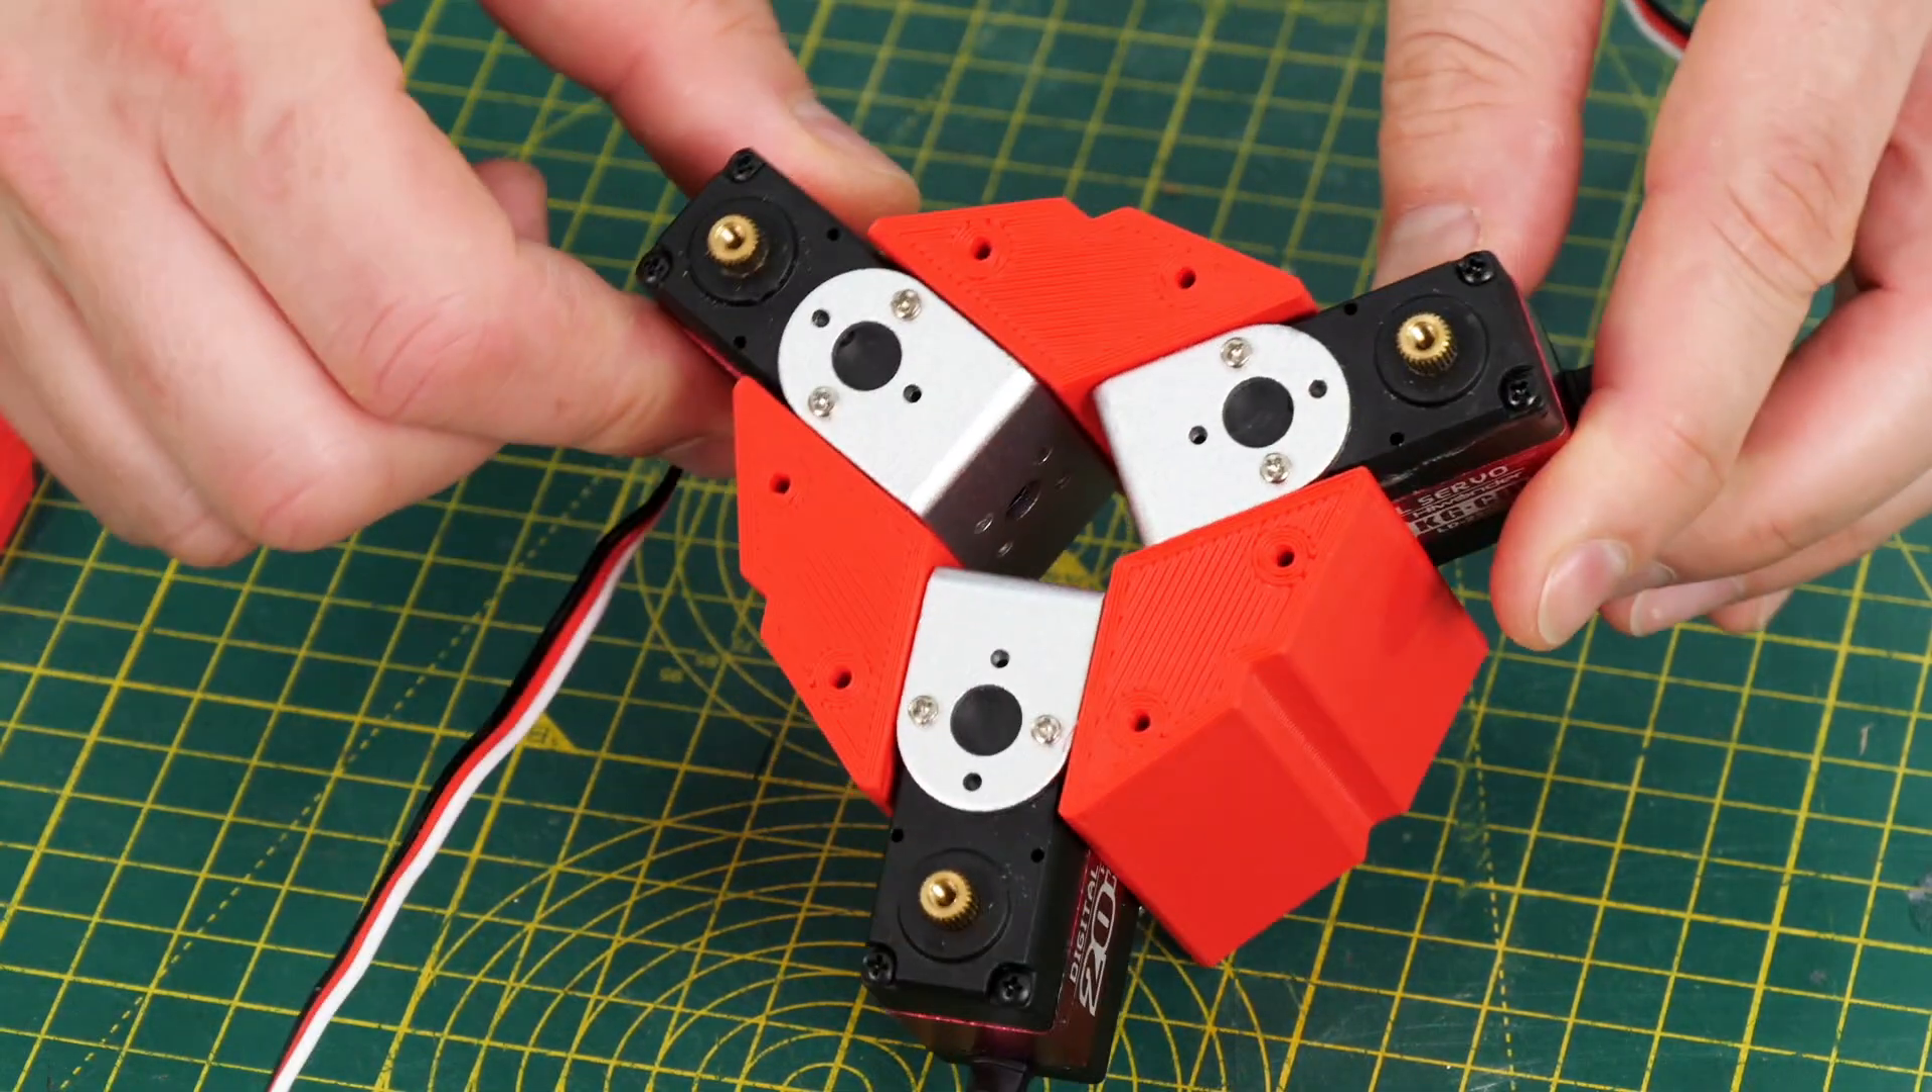So we've got three servos and those are all fitted together with these 3D prints that just plug into the bracket there.